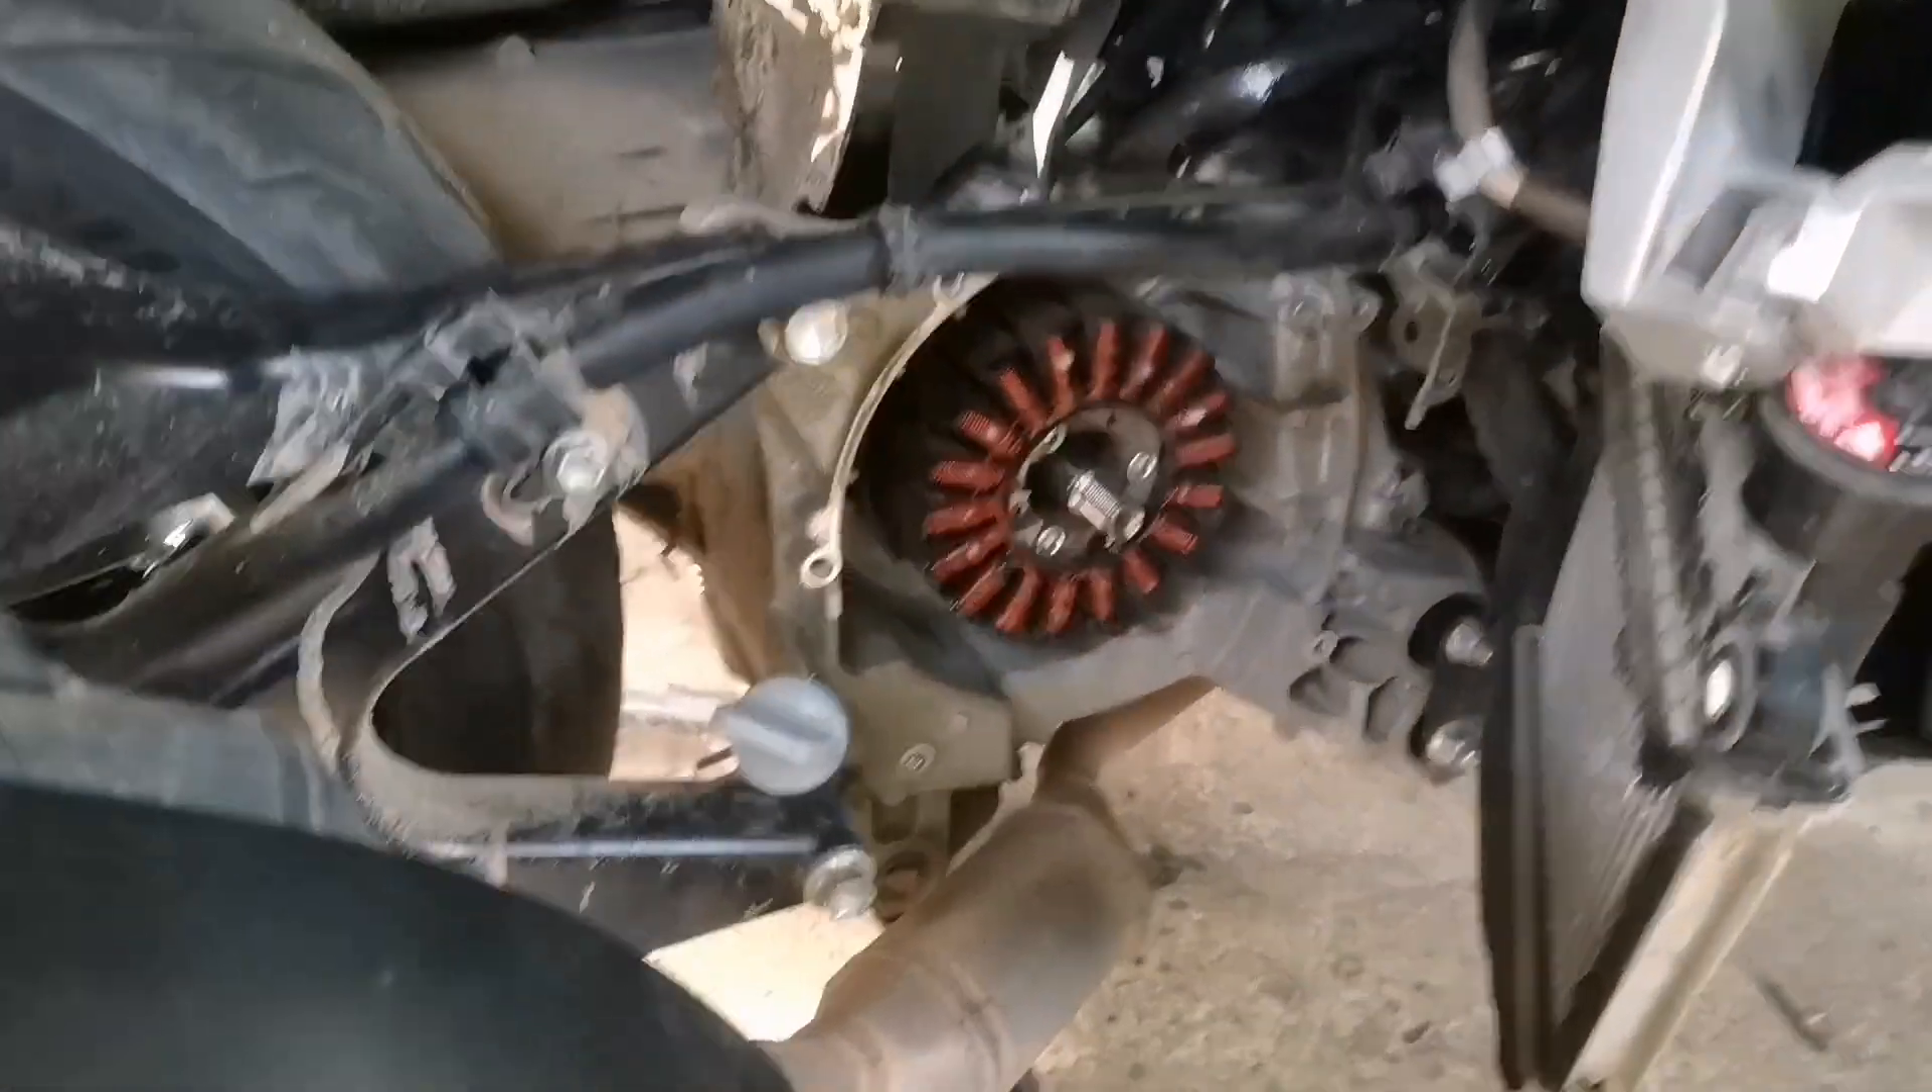So ayan na salpak na yung pinaka-stator nya.